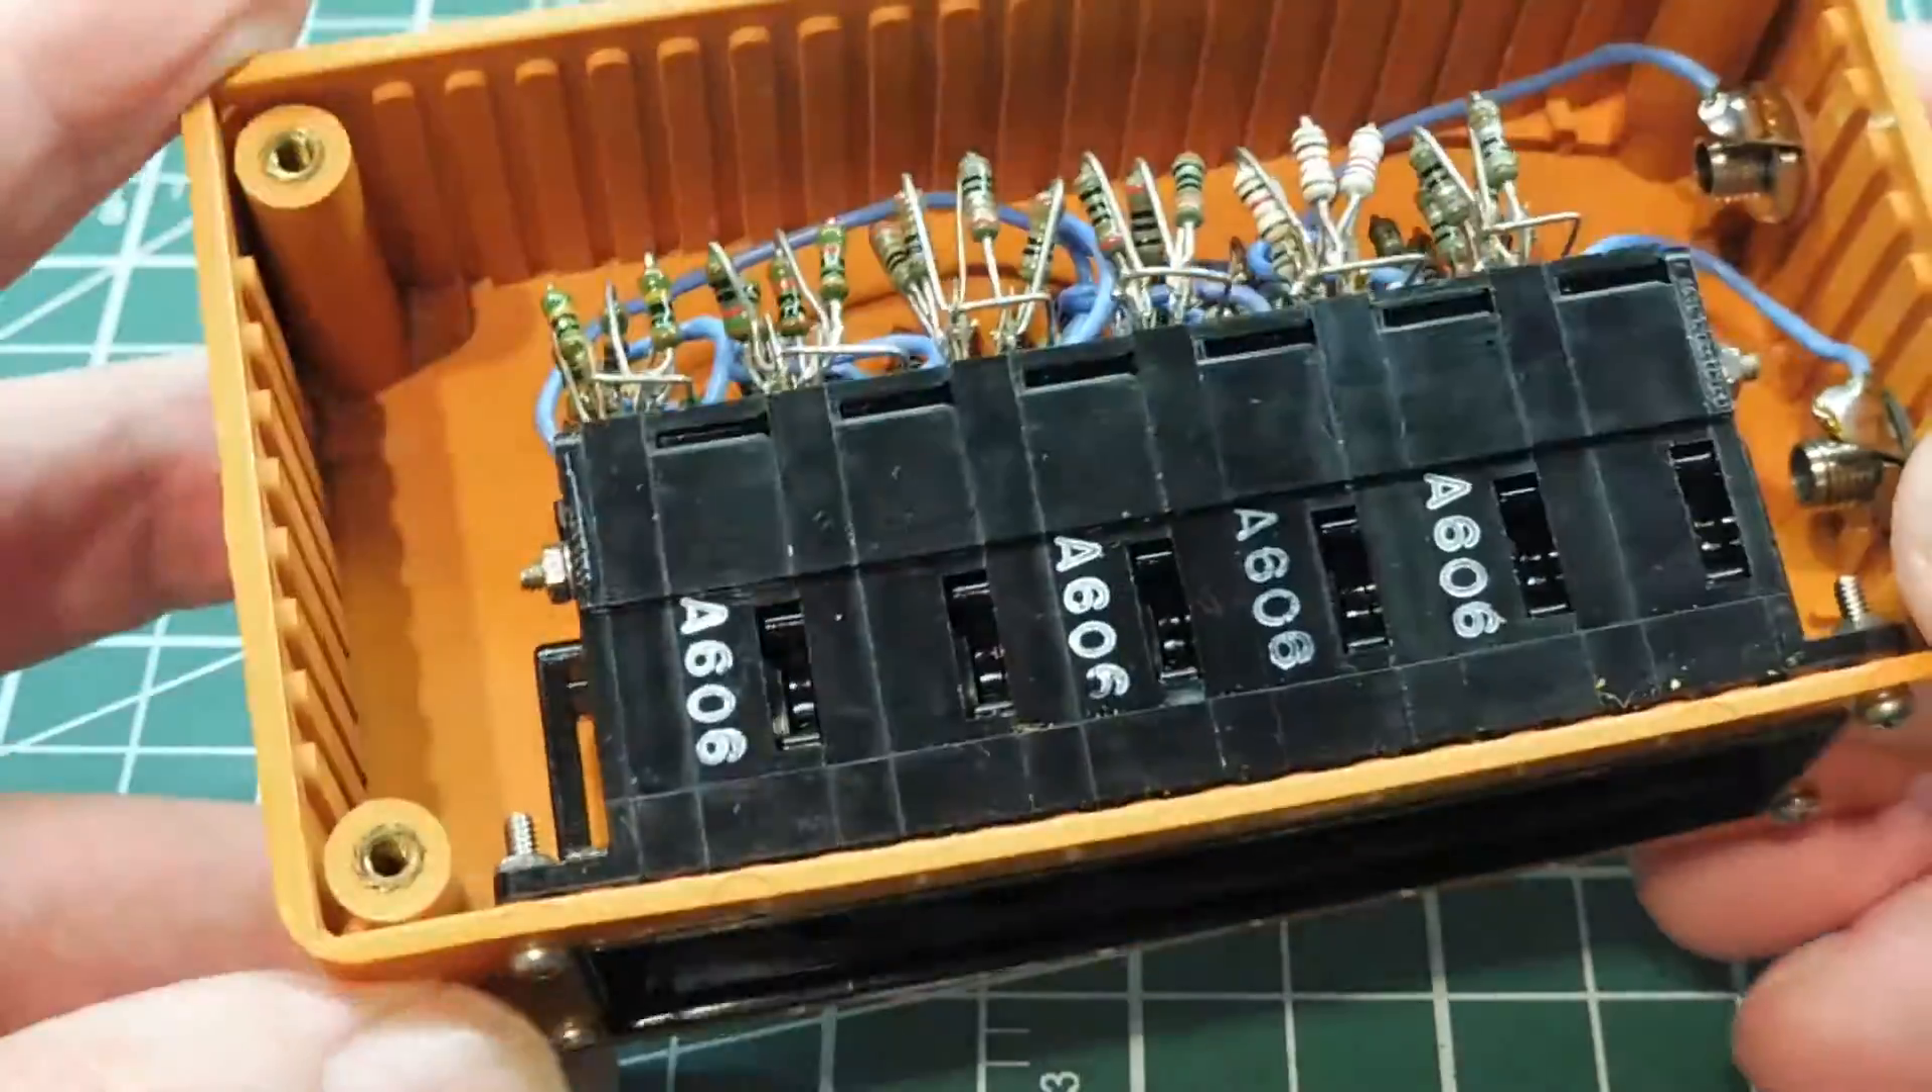Okay, I've taken the top off the decade resistance box so we can have a look inside.